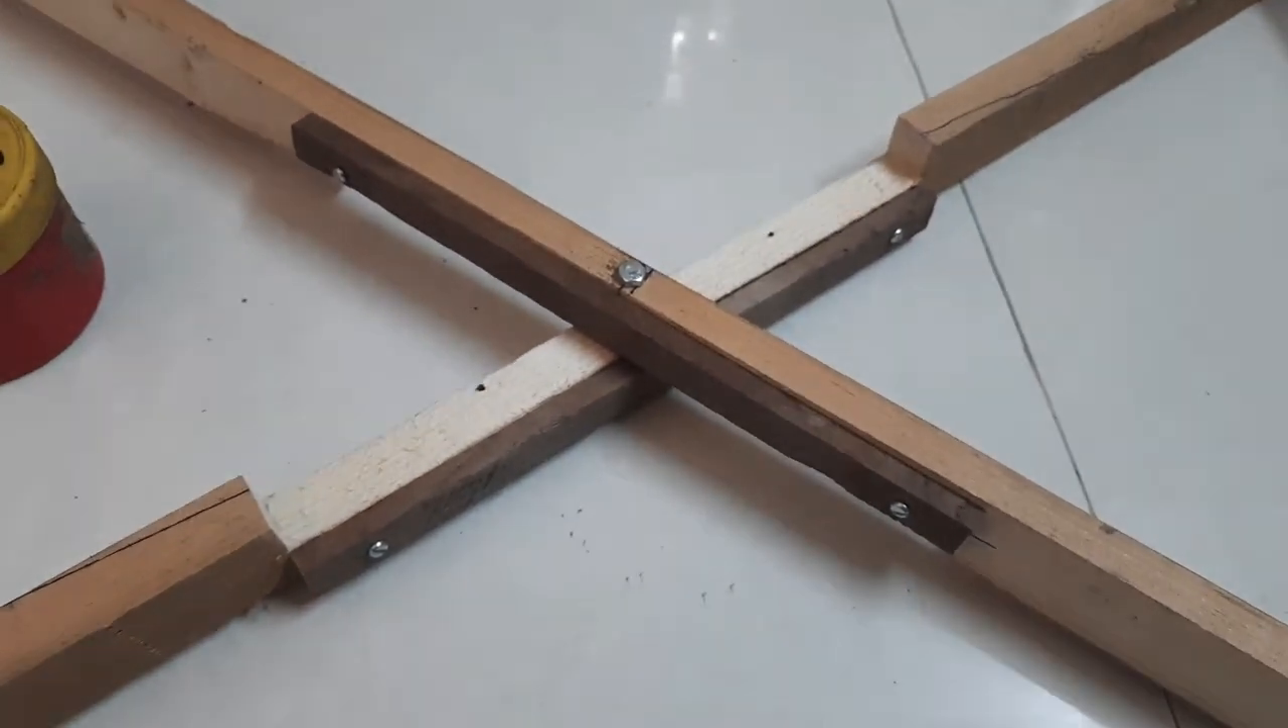दोनों ब्लैक कलर की जो पटिया है वो हमने स्क्रू के मदद से फिट कर दिये चार स्क्रू के मदद से।